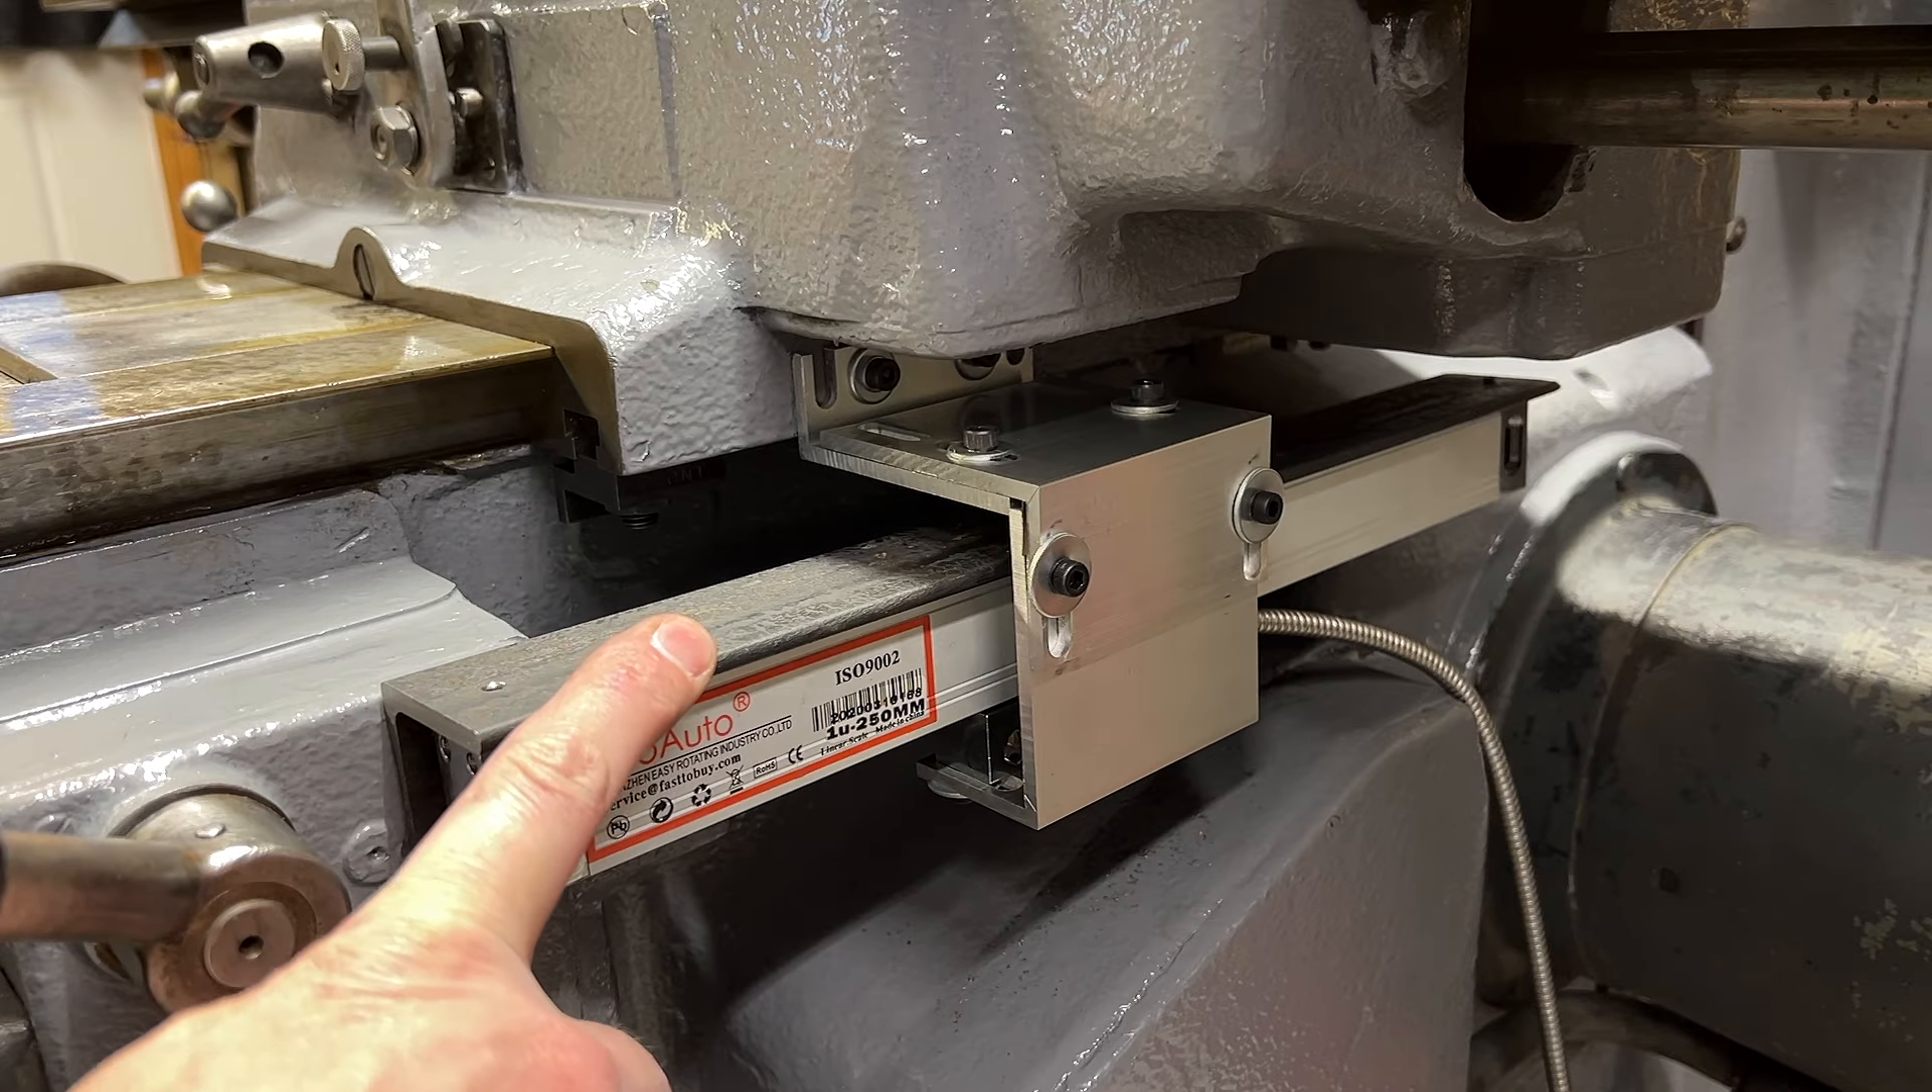And there it is. The Y-axis is finally mounted.